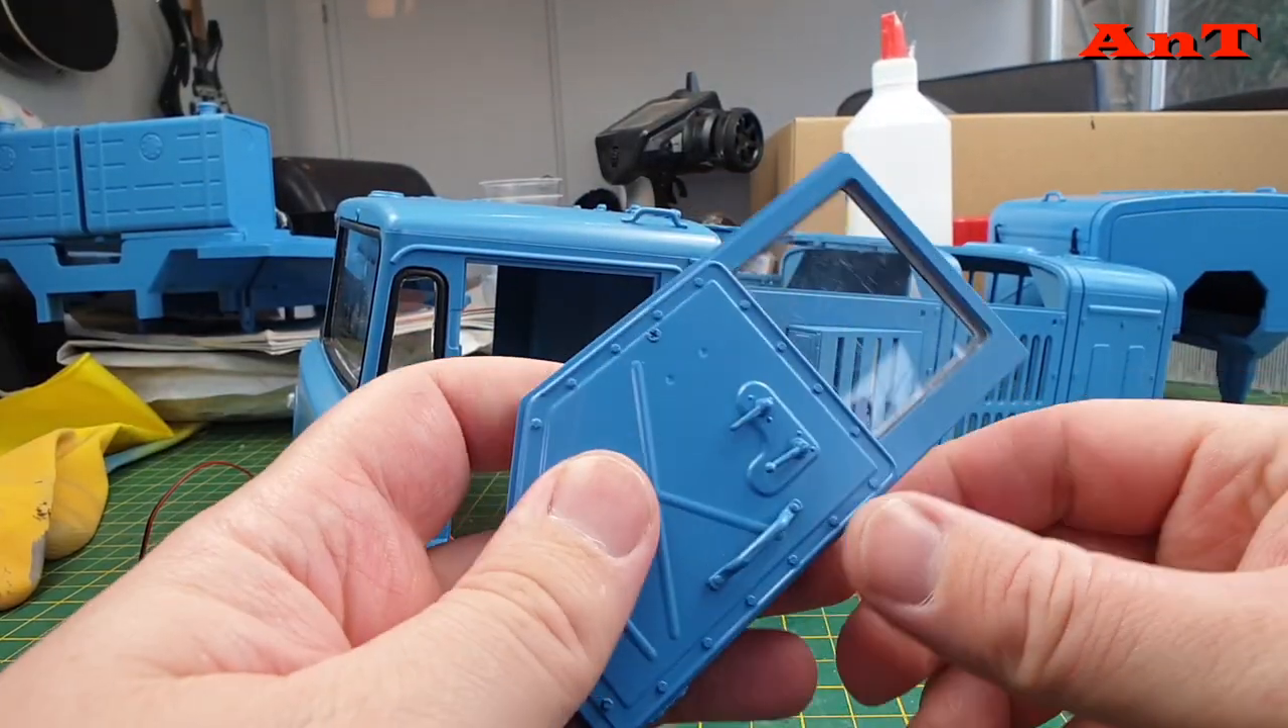These doors I haven't bolted on the hinges yet um but I really like how they look.